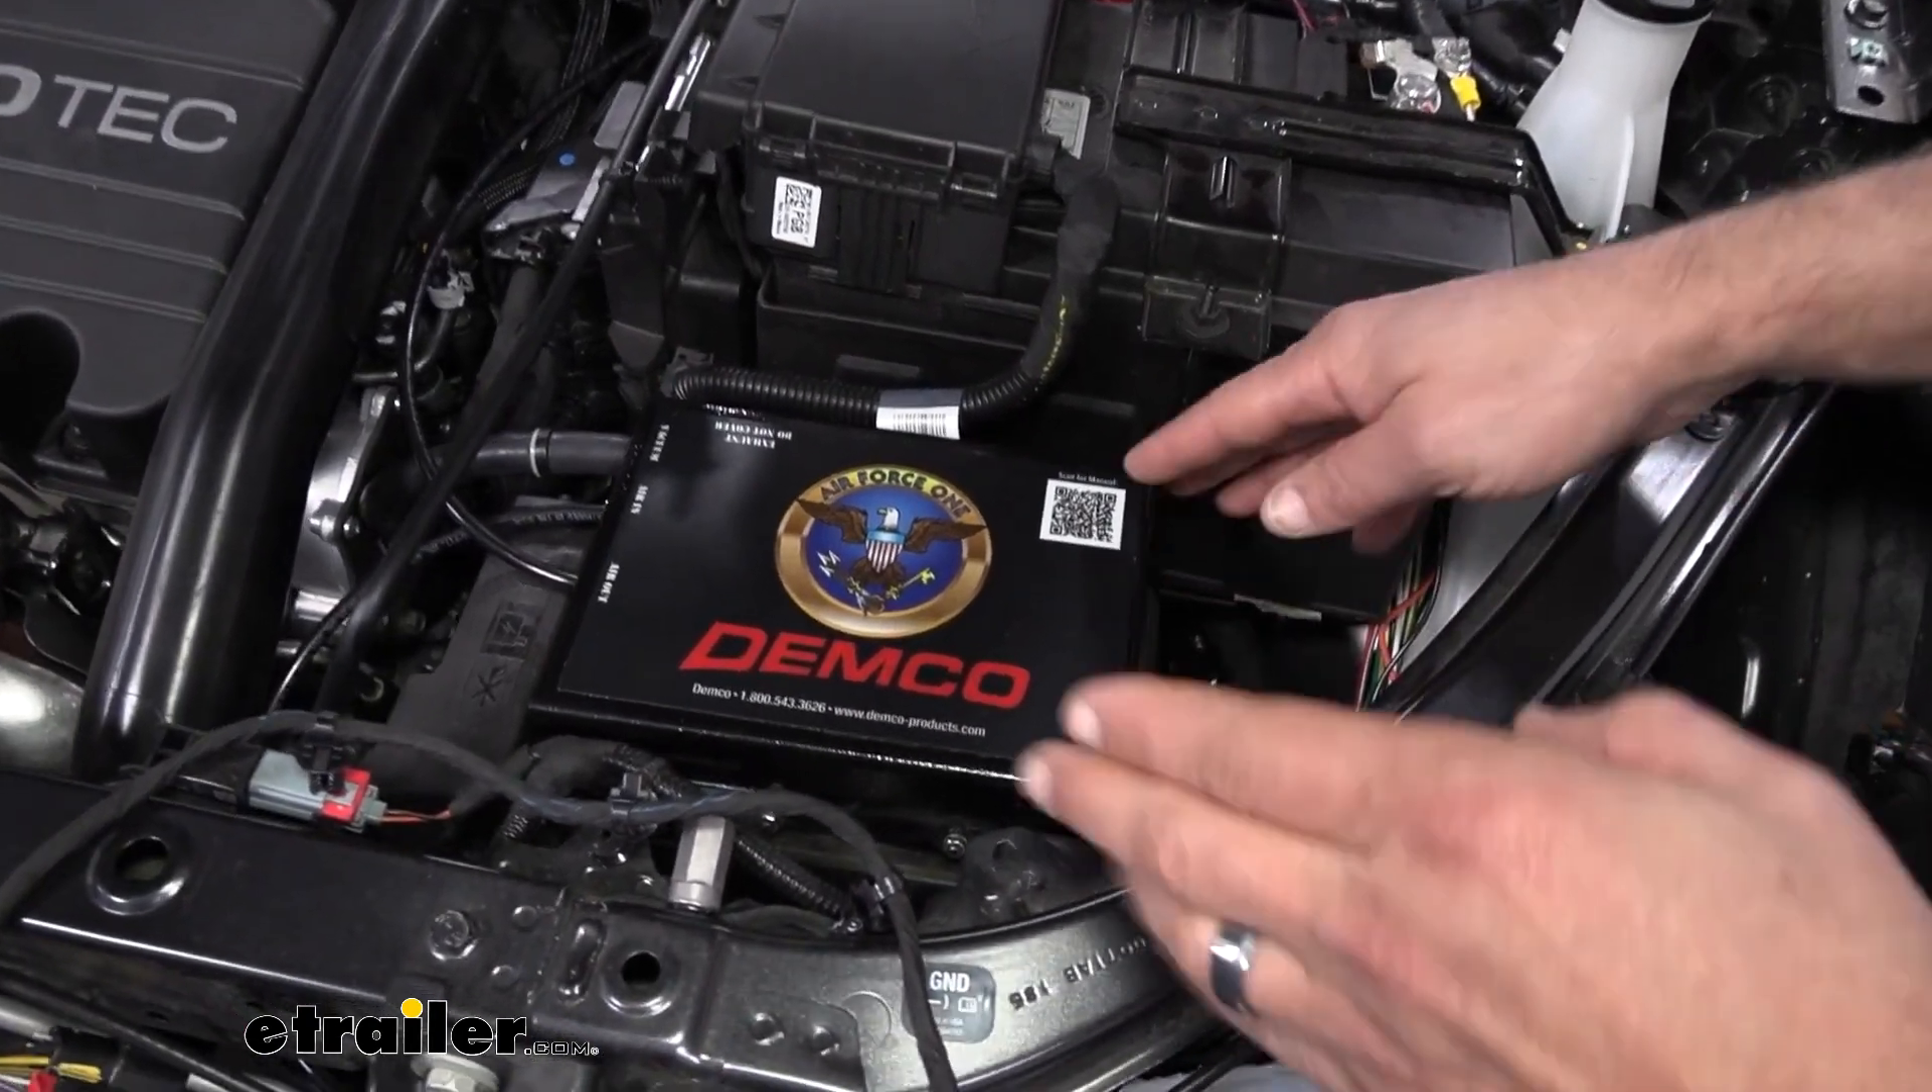And then you can see our main operating unit. We mounted this on top of the fuse panel.